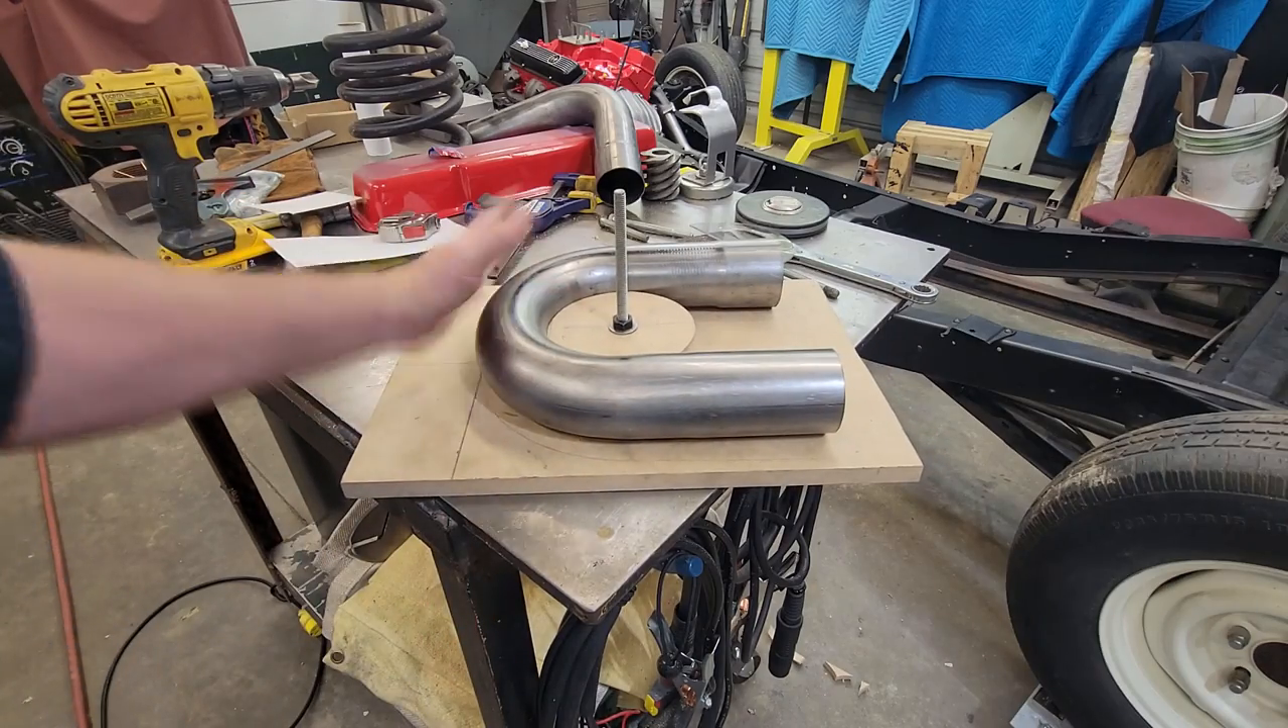Alright guys we've got our little pin through now I'll show you this.